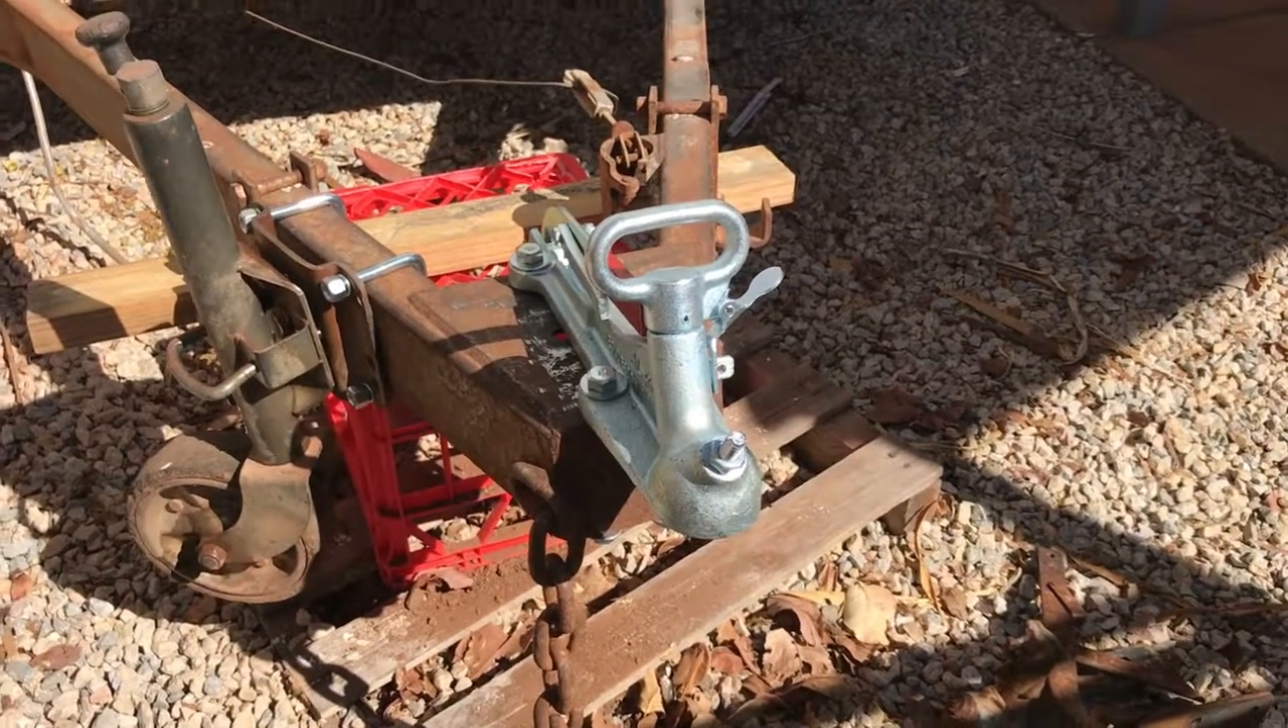Okay so we've got the new tow hitch and jockey wheel in place obviously bolts just need to be all tightened up and once everything's painted with the rust kill it'll all blend in beautifully.